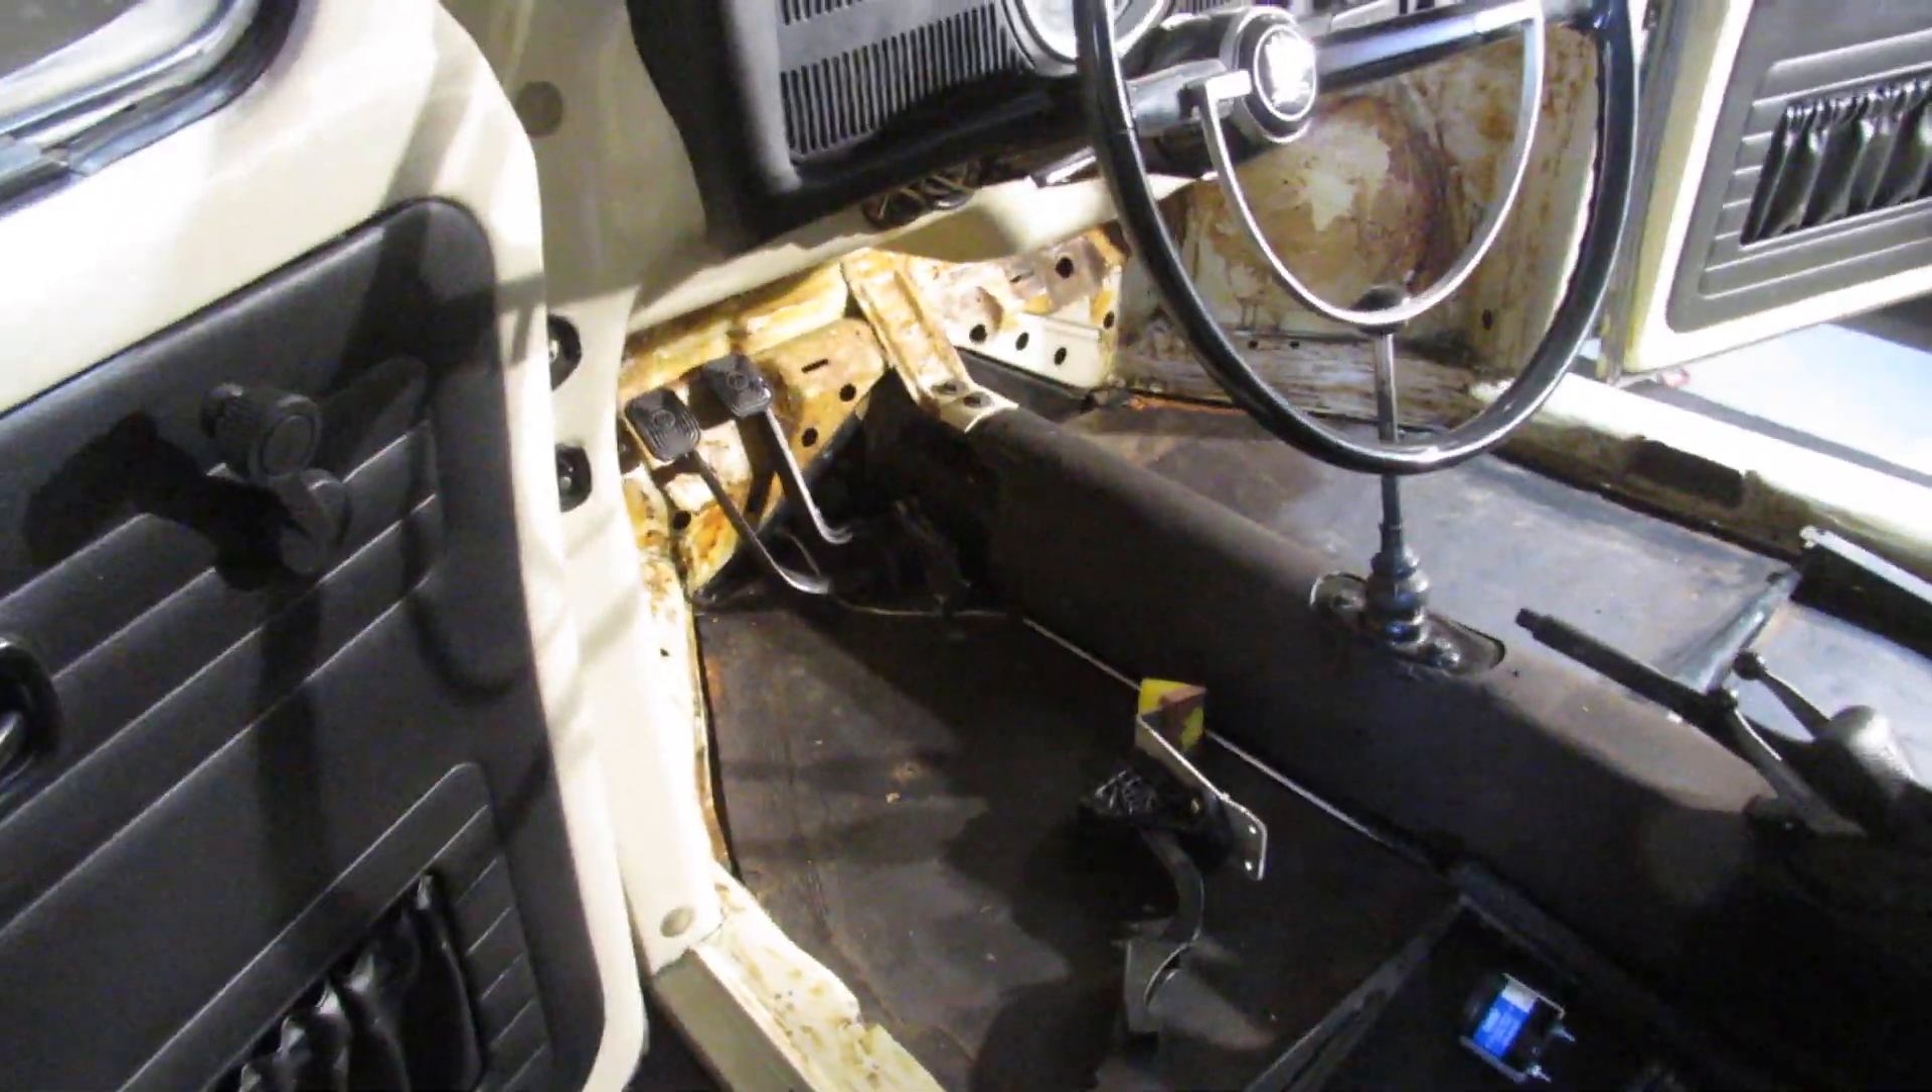As you can see in the inside of the car, I've stripped everything out of it, including the seats, carpet, and so forth.